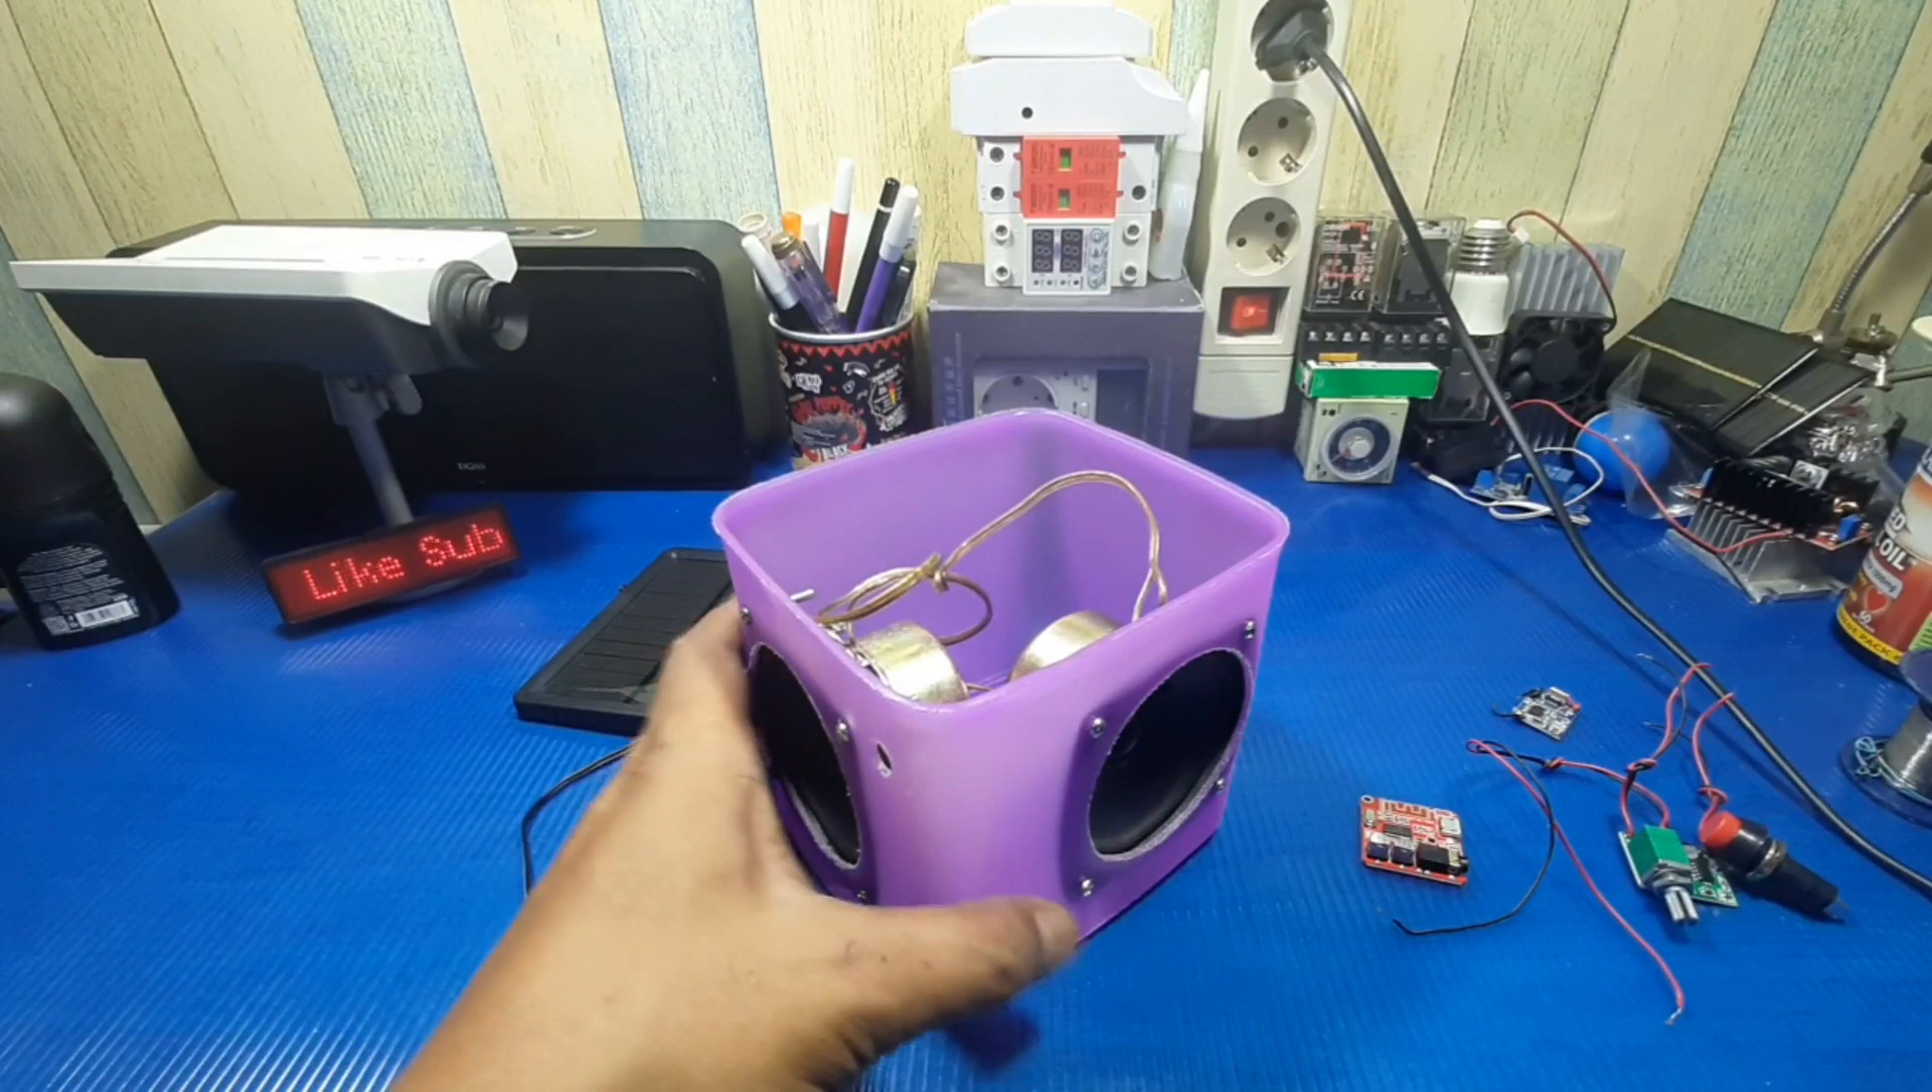Jadi sudah masuknya speakernya kedalam toples nah seperti ini ya.